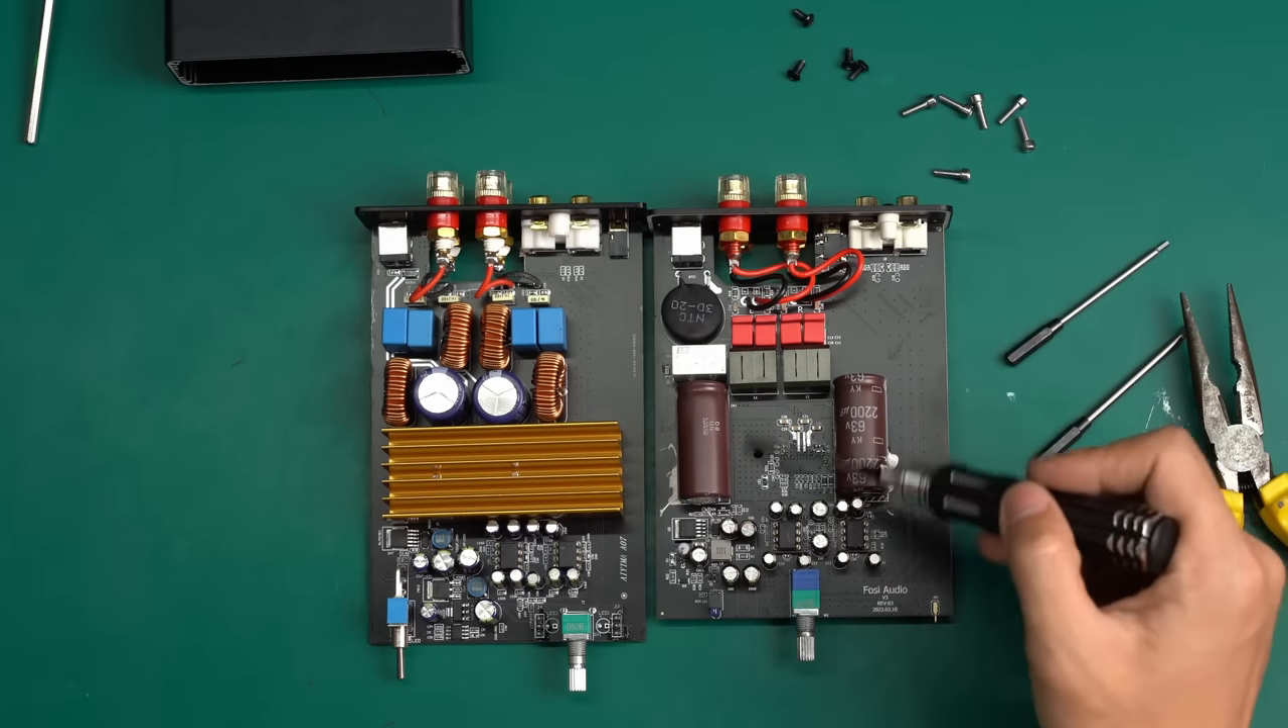The heatsink on the A07 is a traditional one with fins, but it's too close to the capacitors.